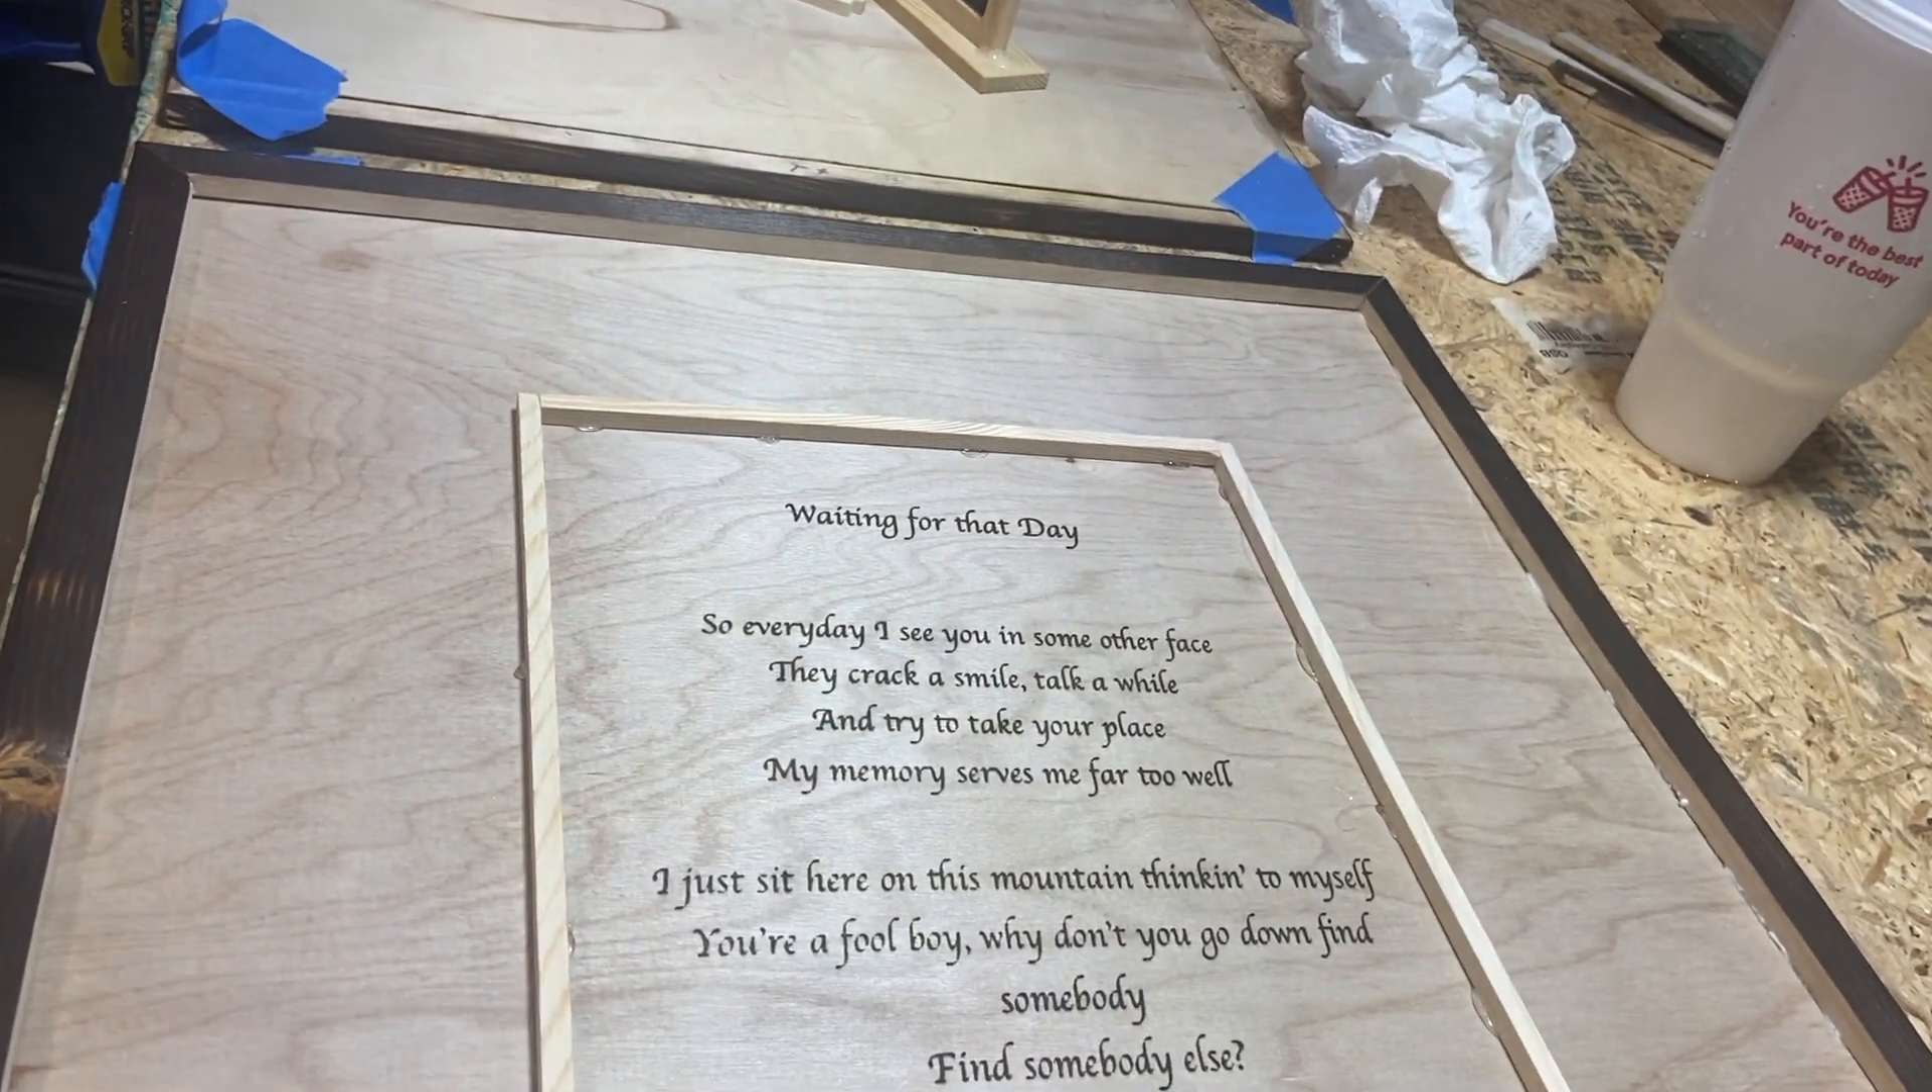Our interior frame and our exterior frame are done.